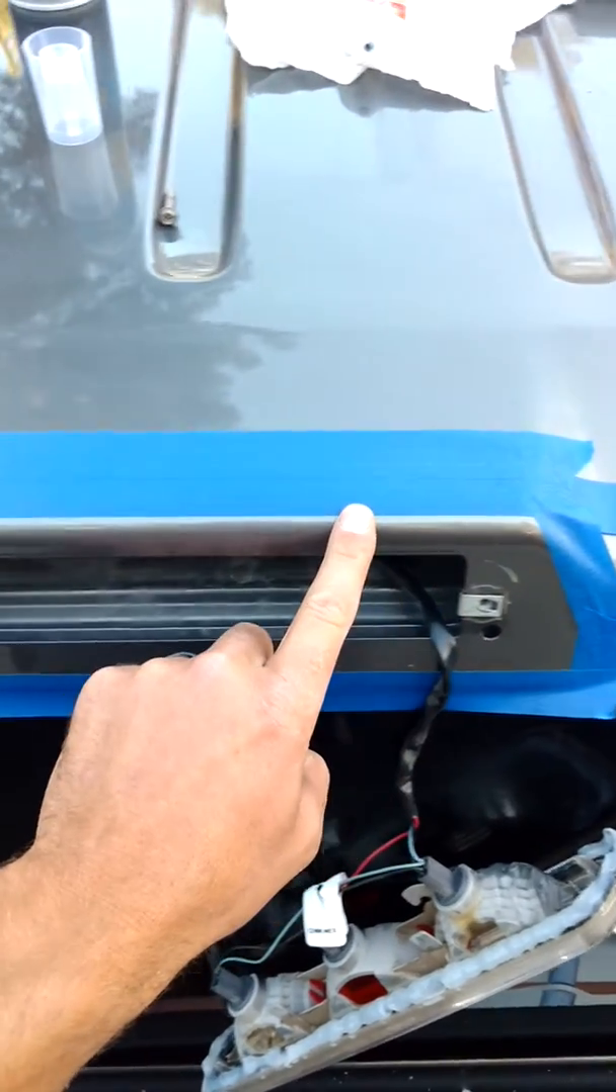So, I taped off the area before I even took the third brake light out.